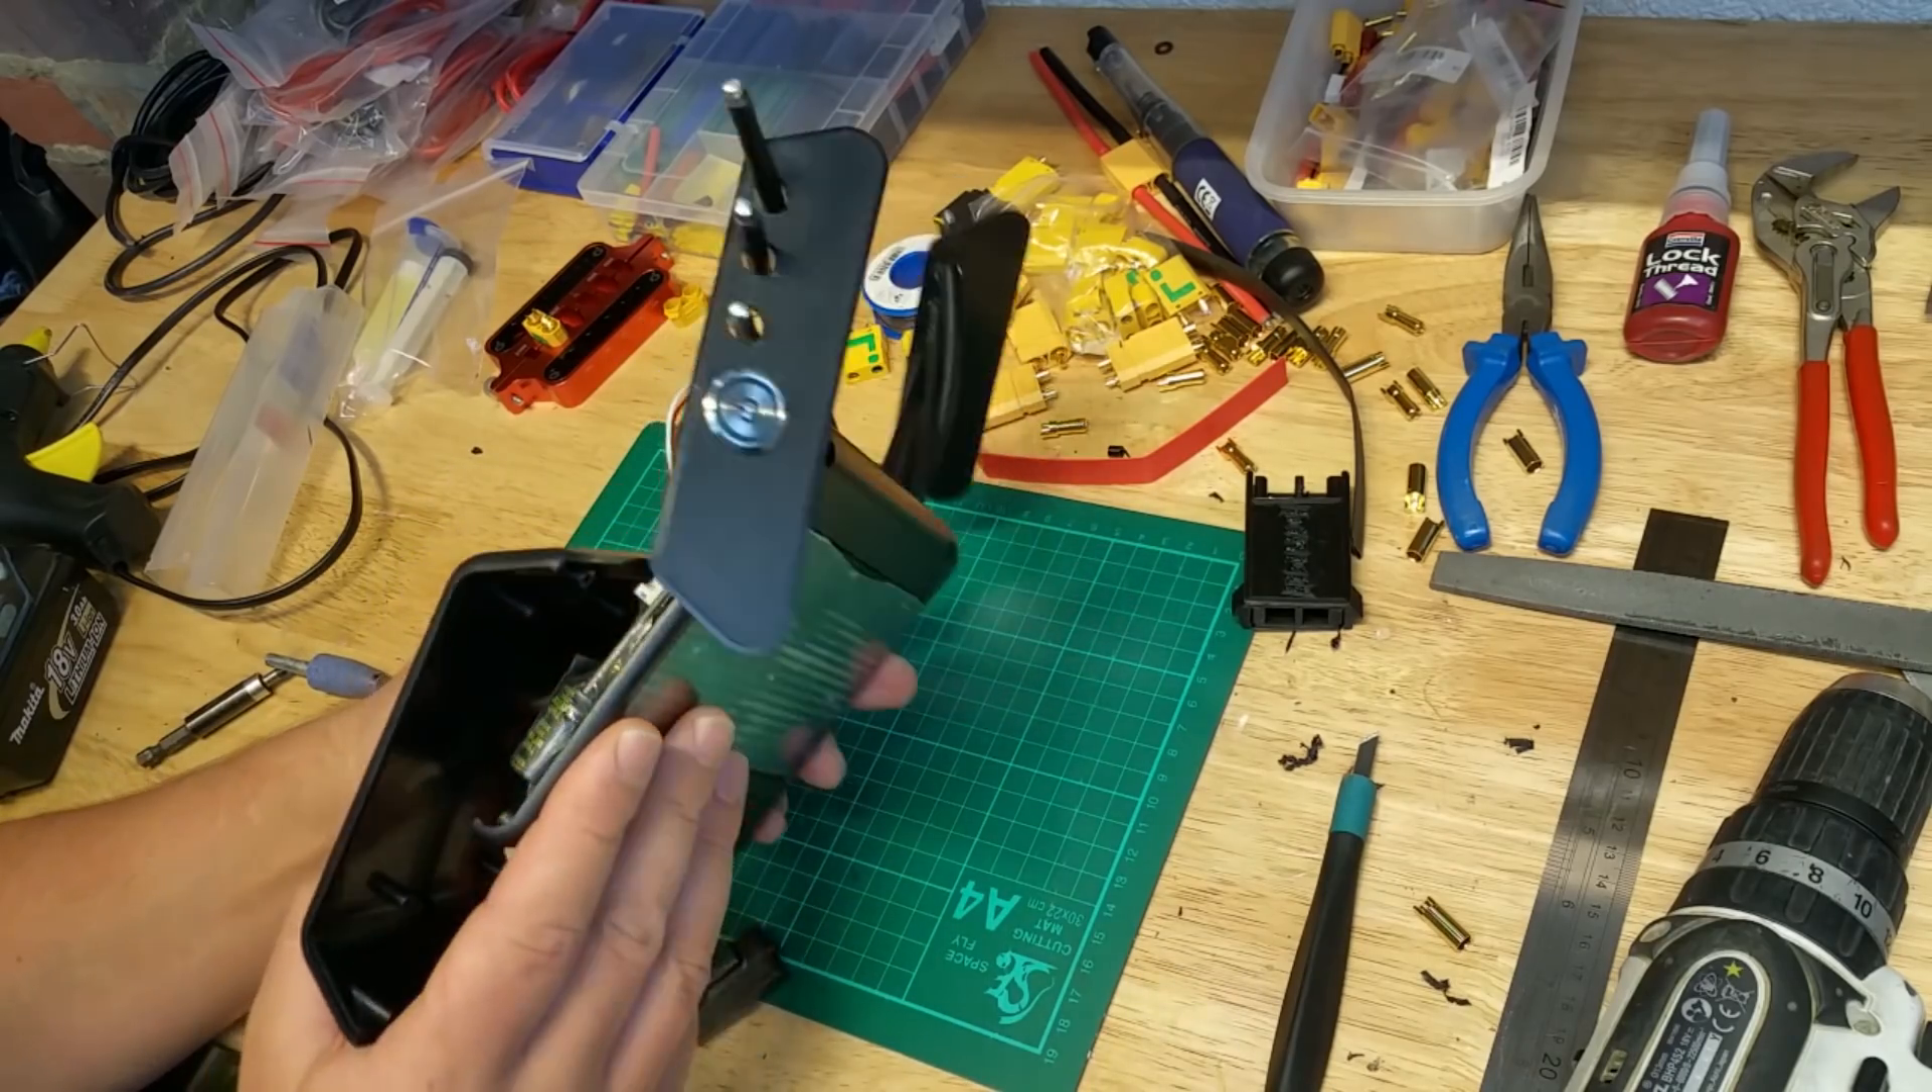Everything fits The power button Is installed.